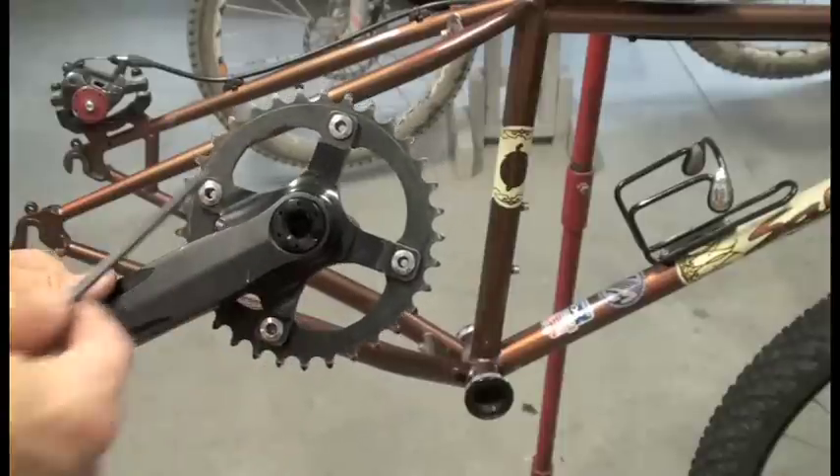So as you can see, I've installed my single speed specific chainring using these short chainring bolts, because I've removed the big ring.